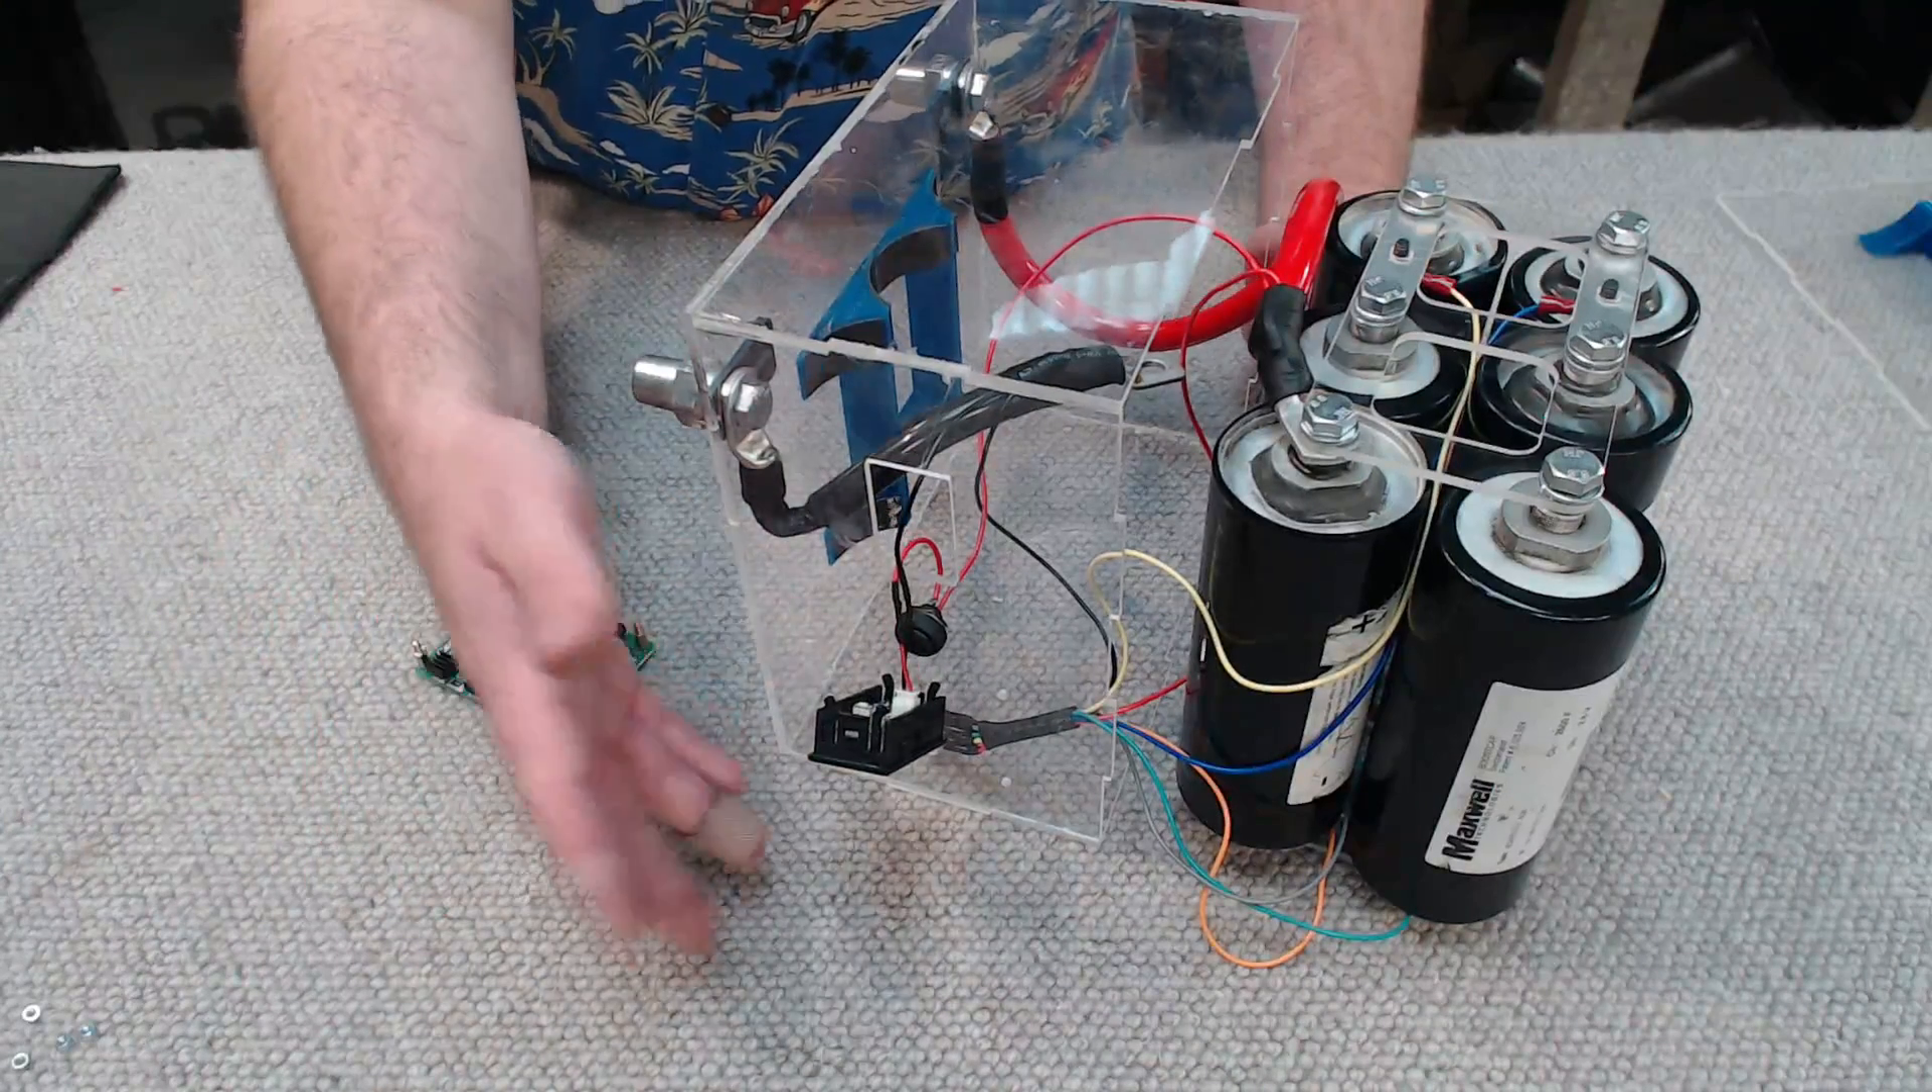So I've got as you can see my battery lugs all installed and I've installed the switch on the front.